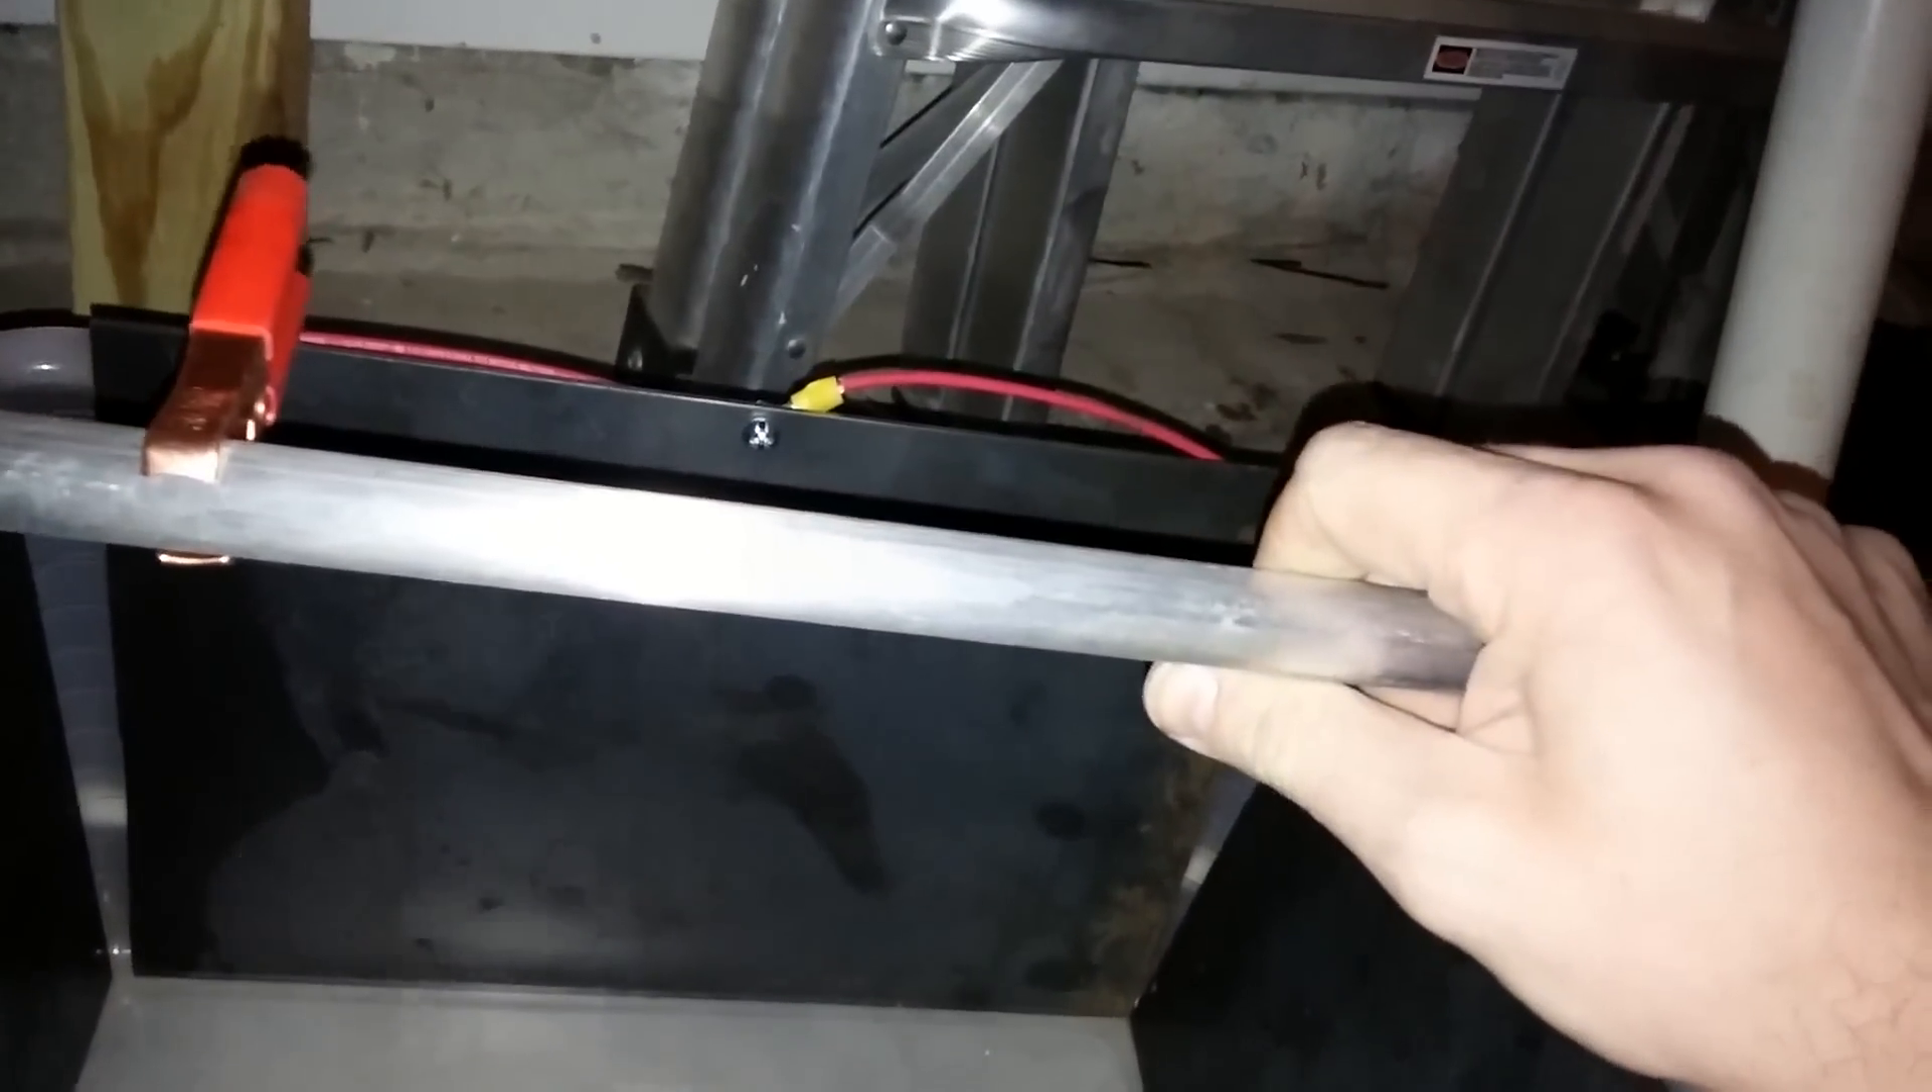You can see I've already got the clamp on.